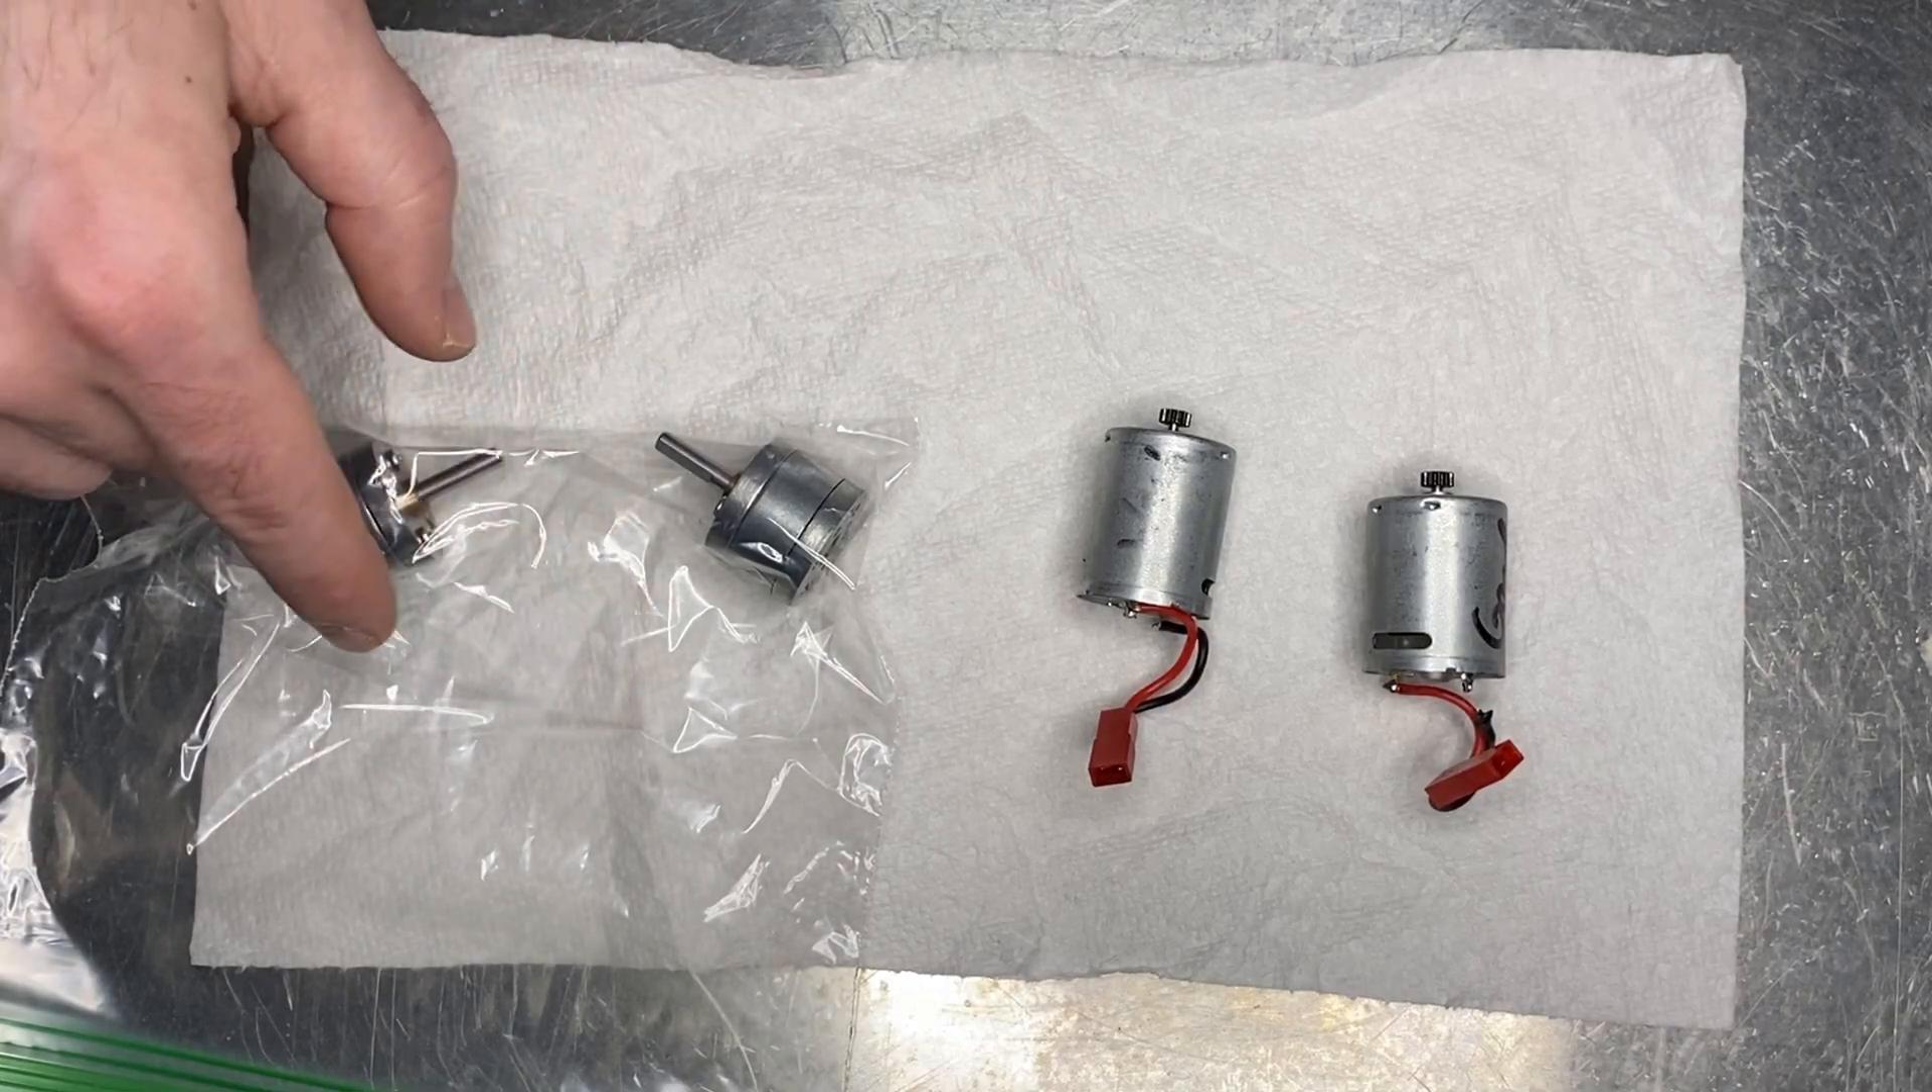I took the gearboxes off the motors.